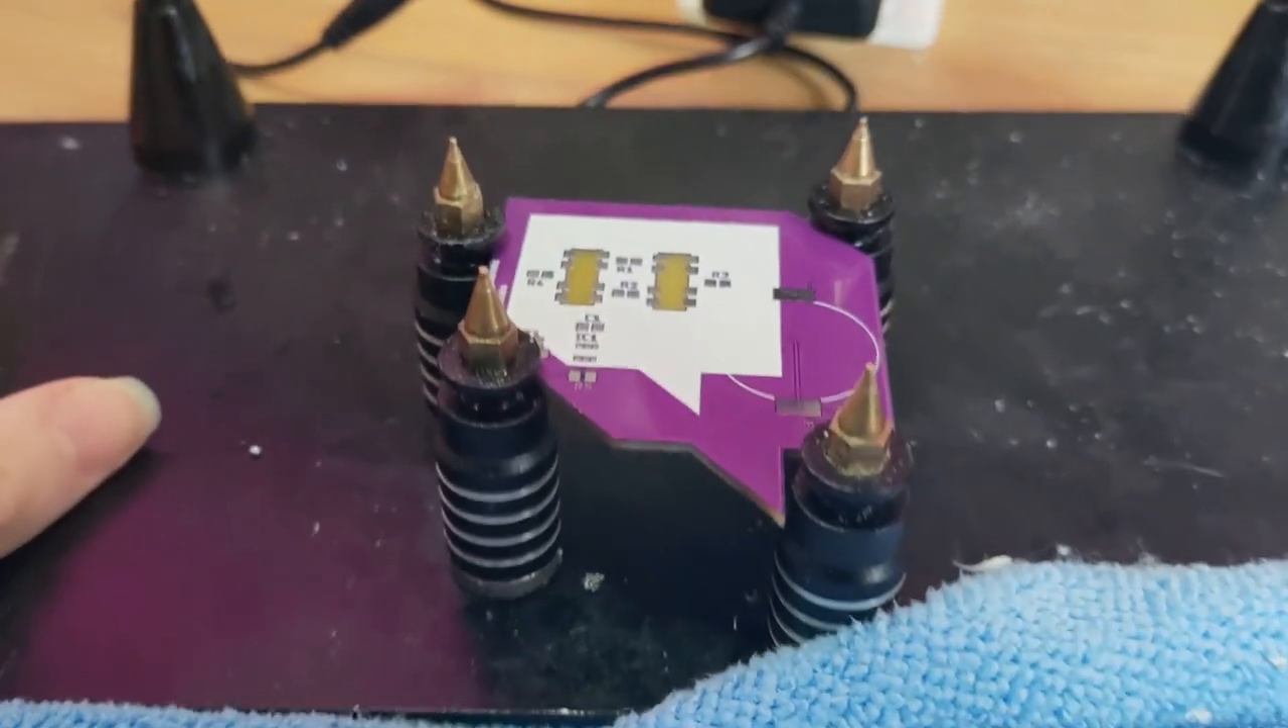Prendi a placa aqui nesse meu suporte.